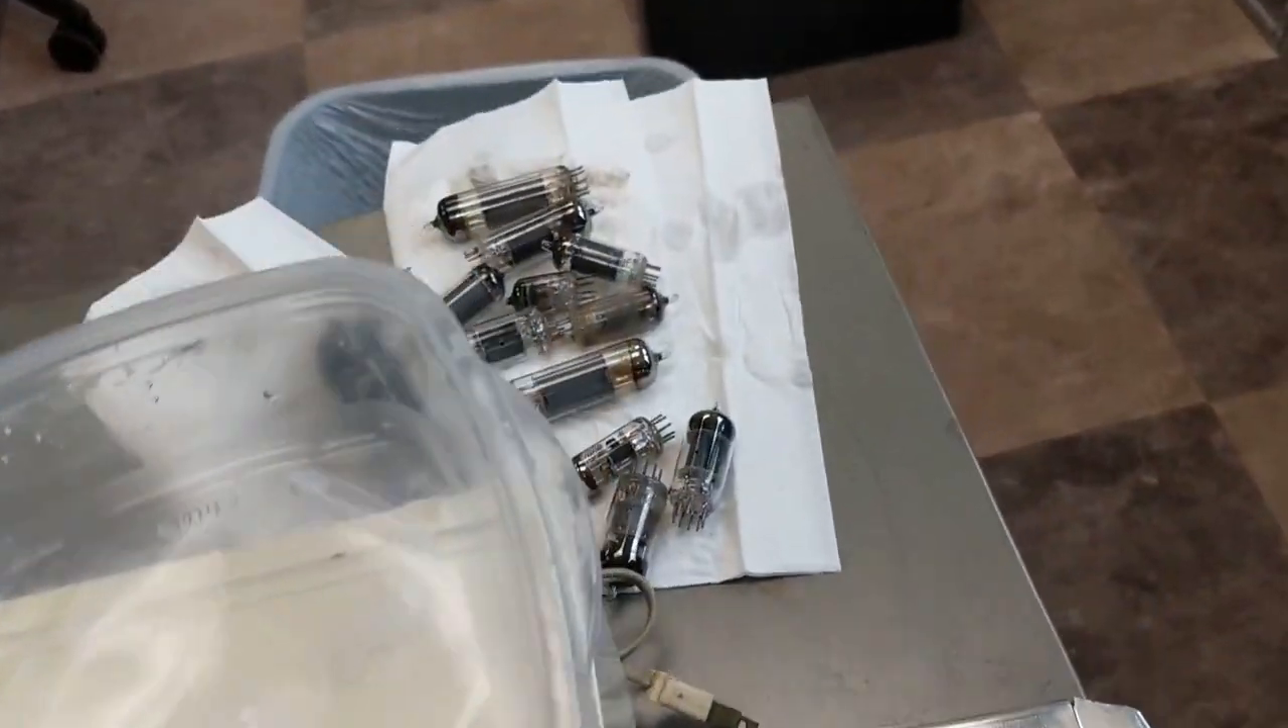I took all the tubes out because they were covered in nicotine stains.